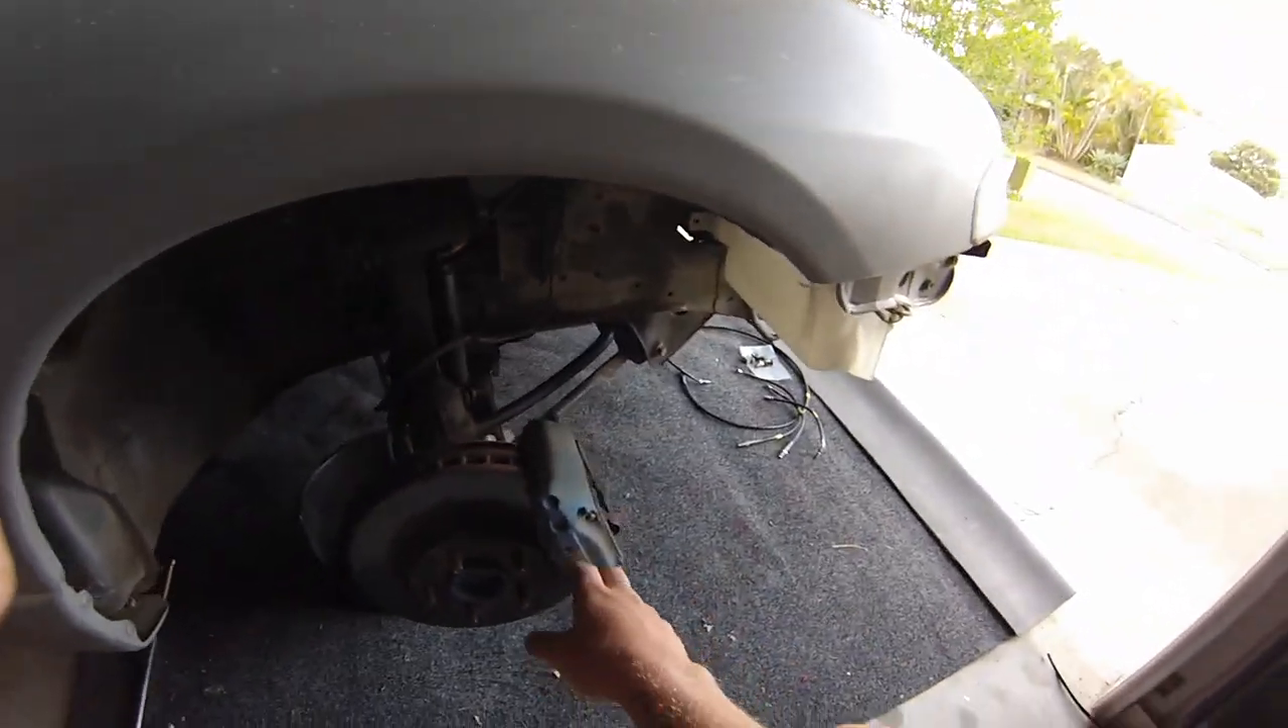Okay, guys, so as you can see, I've got the front wheels off.